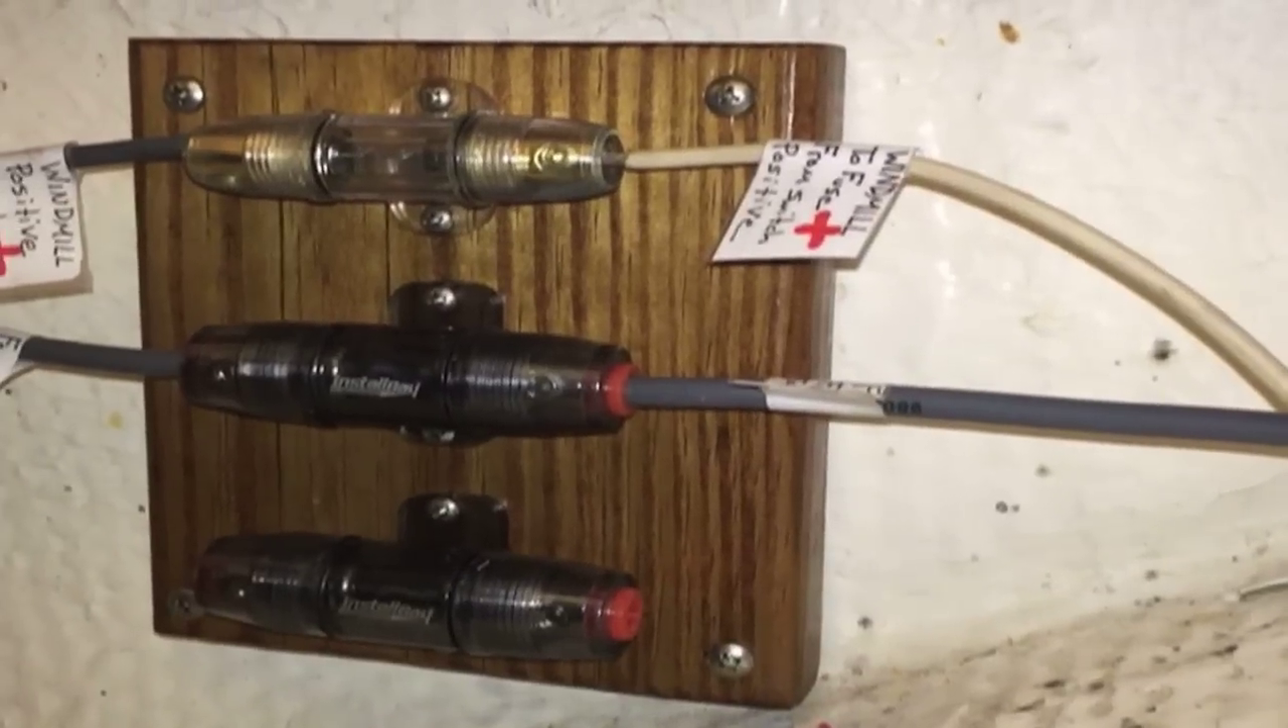Okay, so that's my little fuse block I have mounted in the, uh, battery compartment.